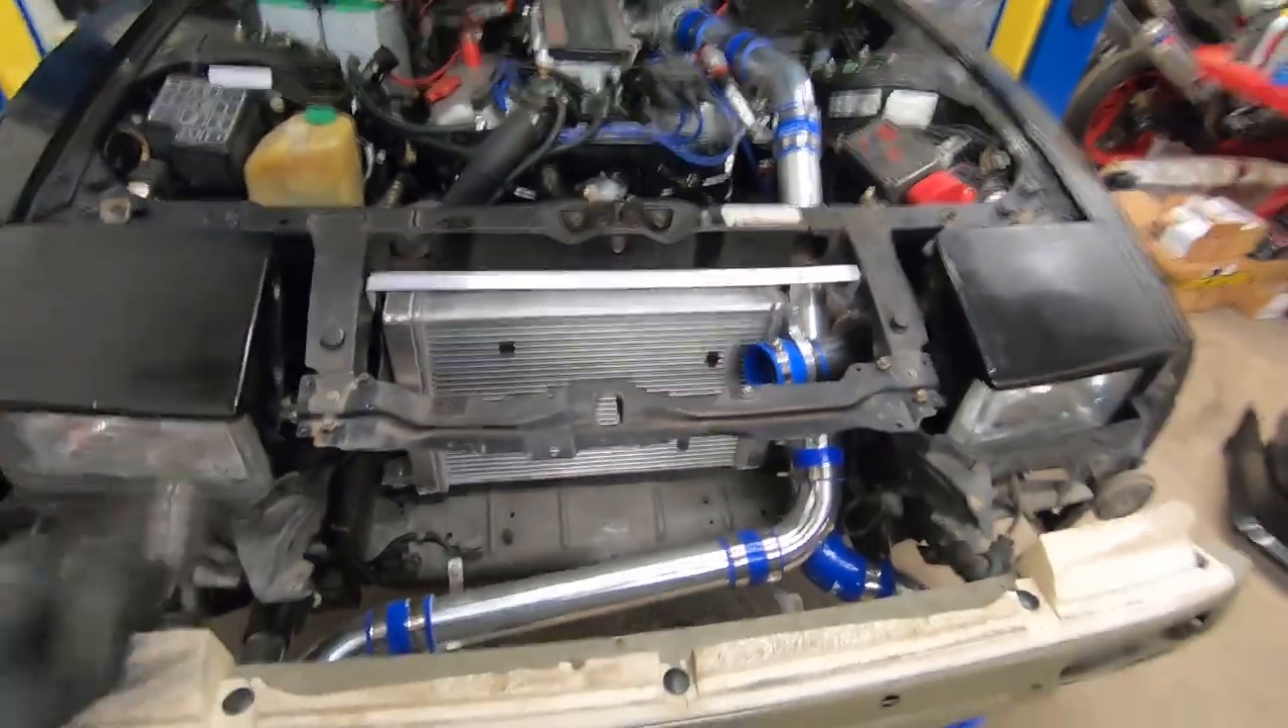All right so we got the front bumper cover off and I took the air filter portion of the intake out in order to get full access to the front area.